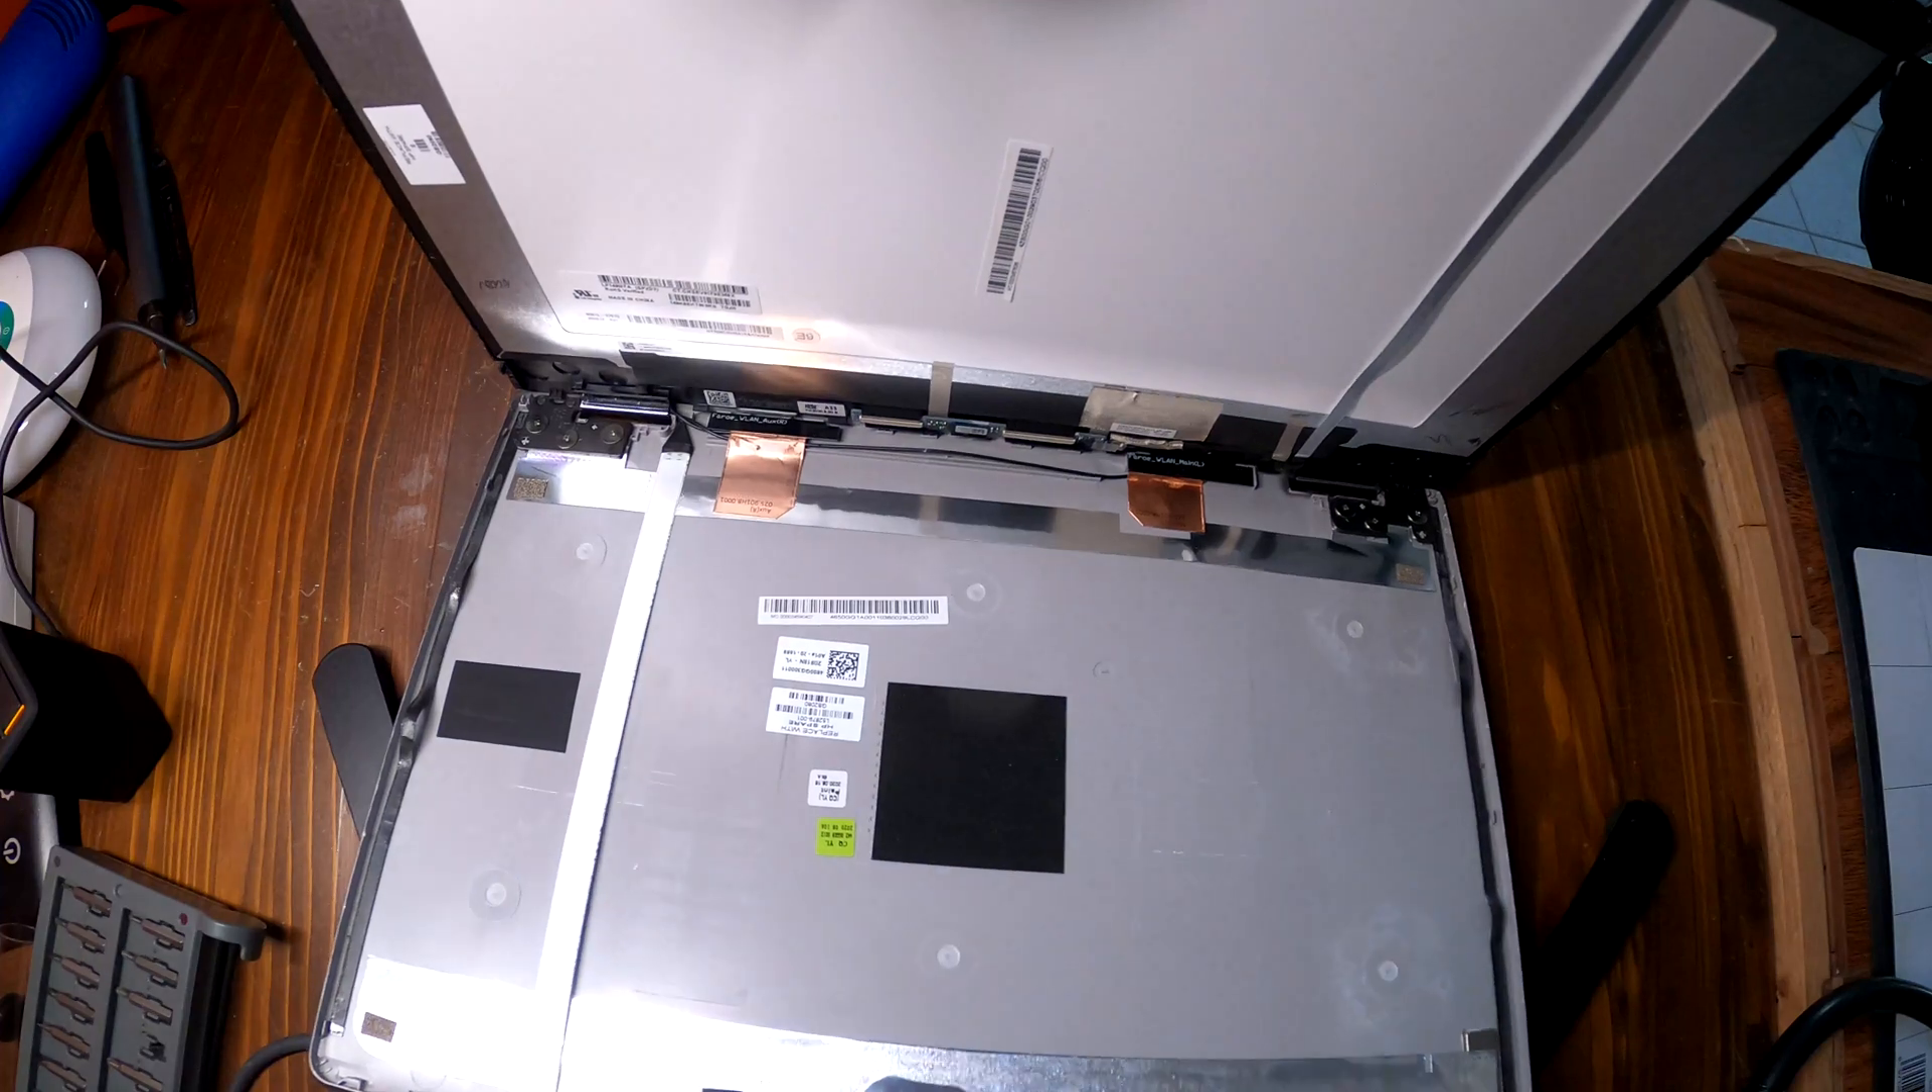Okay the screen has been separated from the top cover.